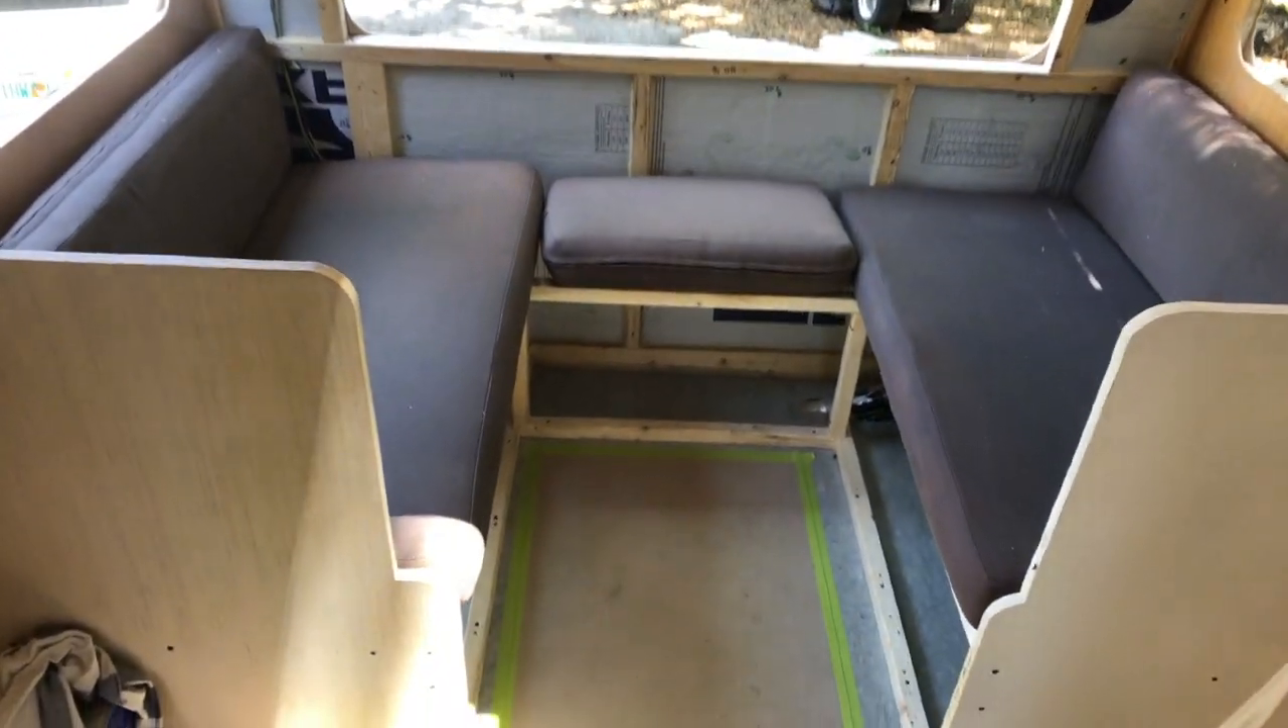So here's a better shot of your partitions here matching on each side and you can see obviously we've got most of the rear dinette framed out.